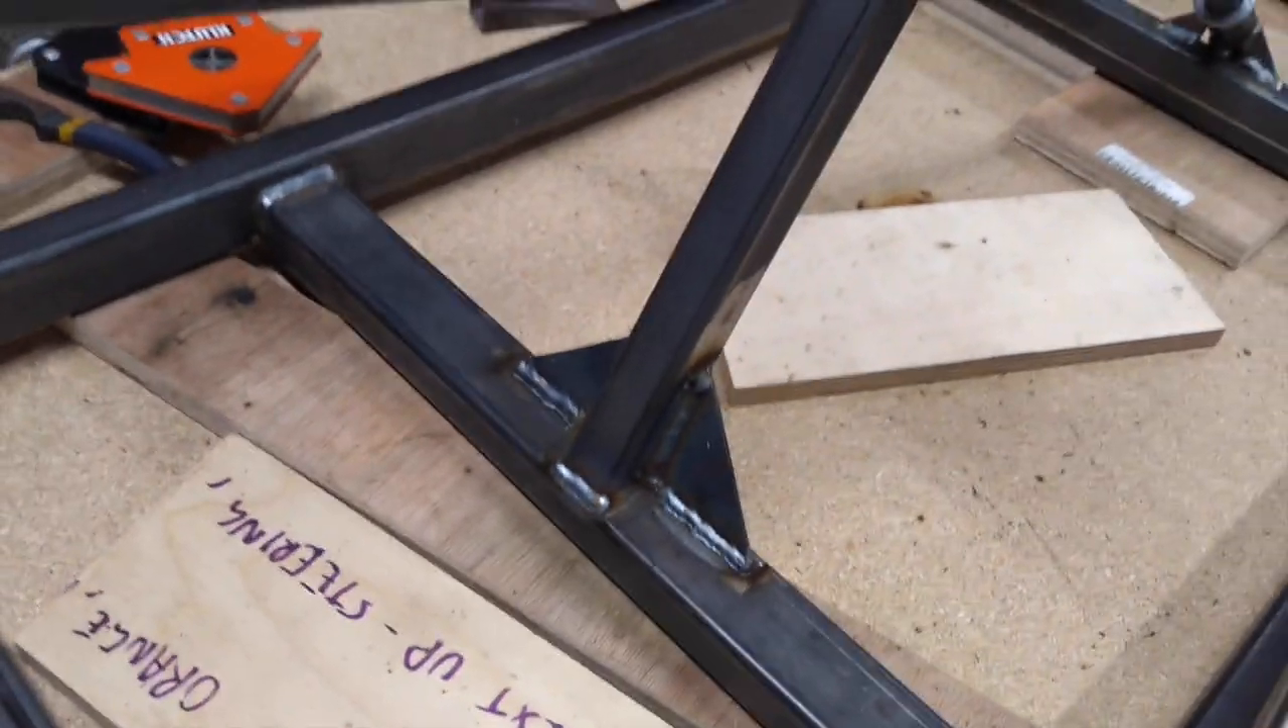All right, we got the gussets welded in which will give this whole front end a lot more strength.